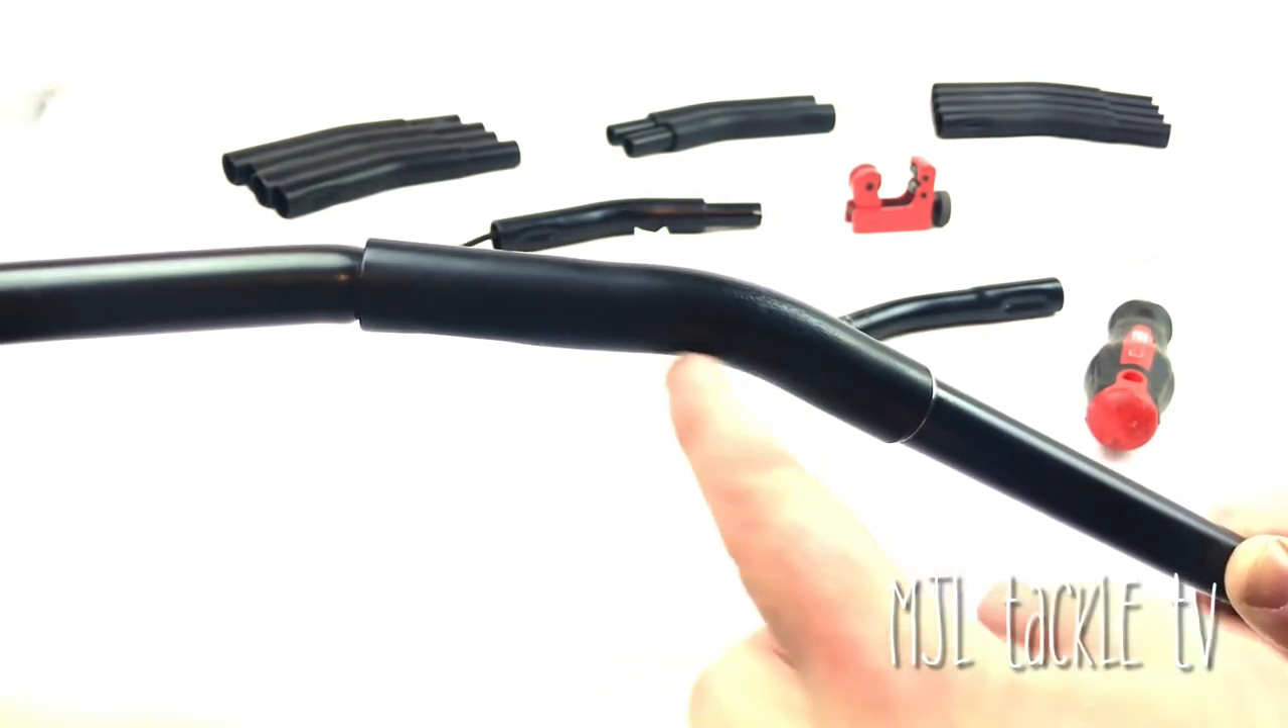Here's the armor joint fitted so we've got it attached to the top section and also the bottom section with a little groove.